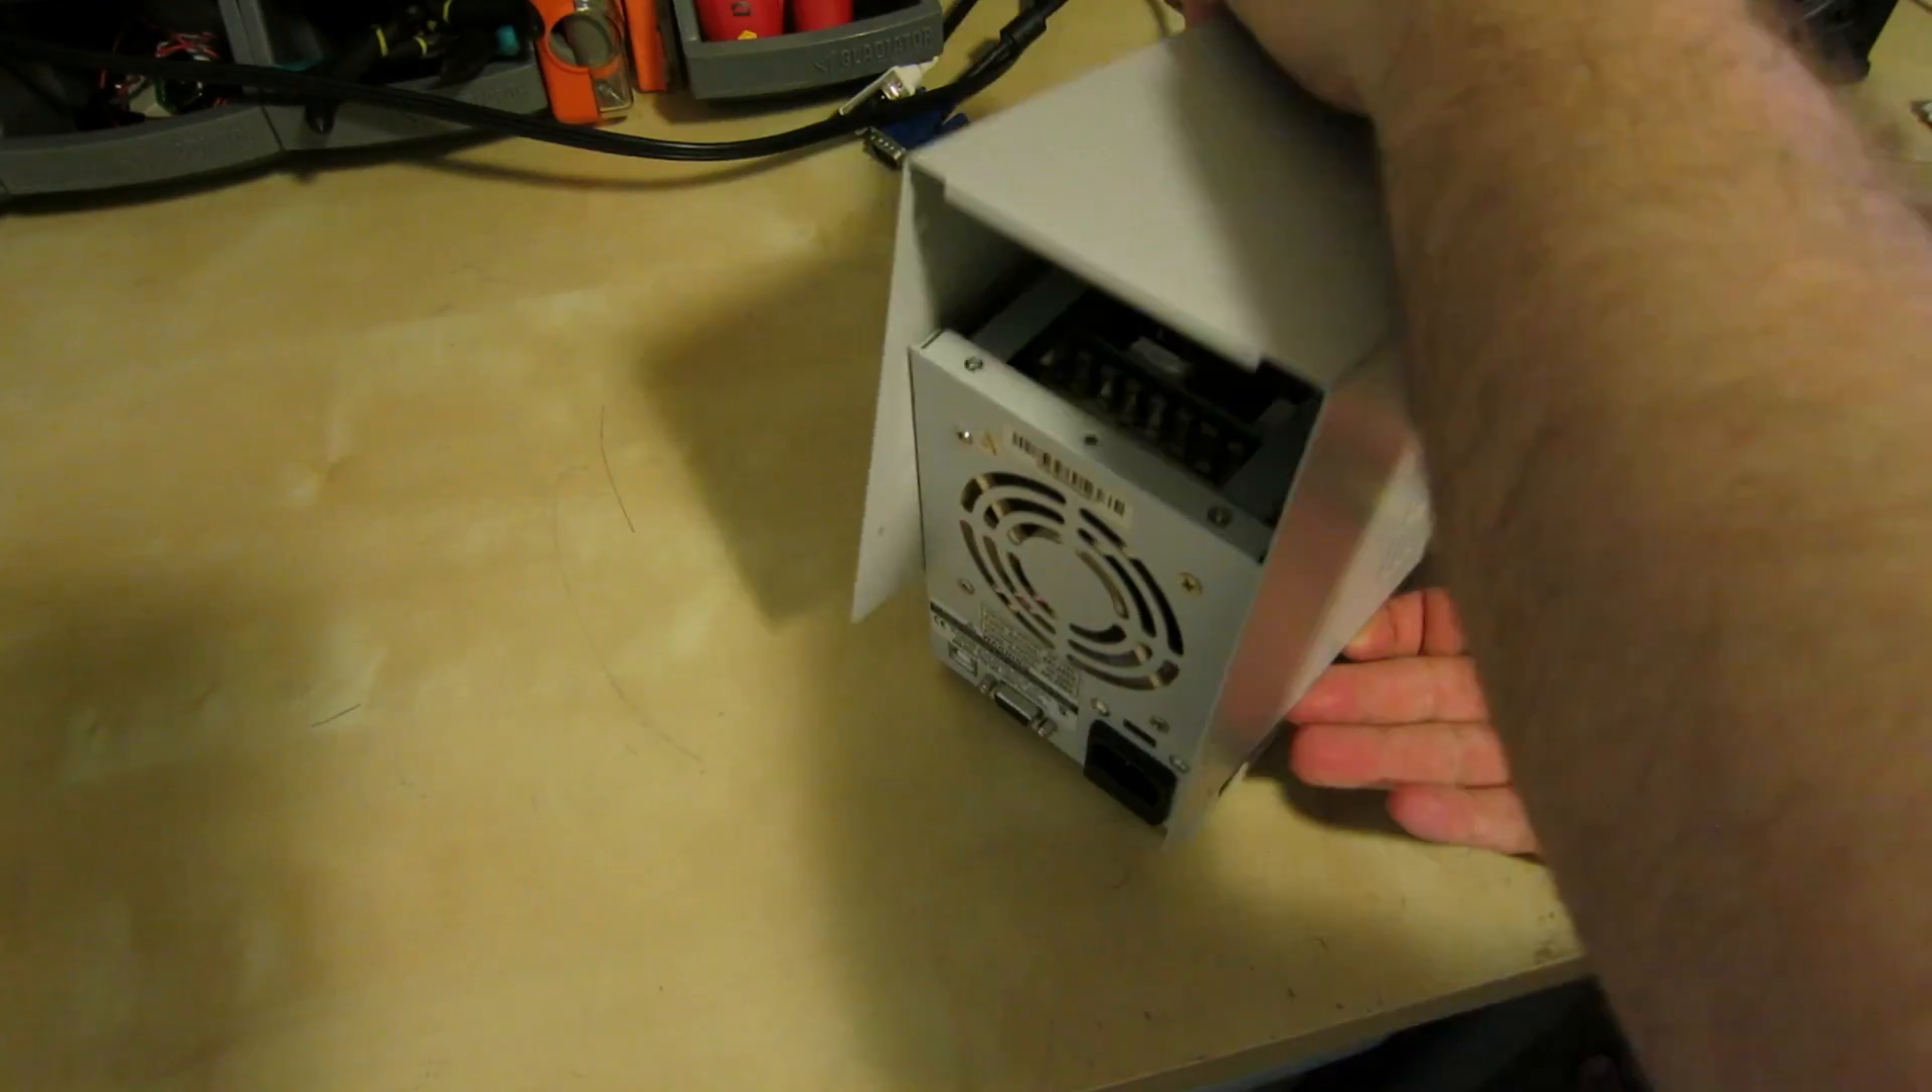So uh all that's left is to put the case back on.